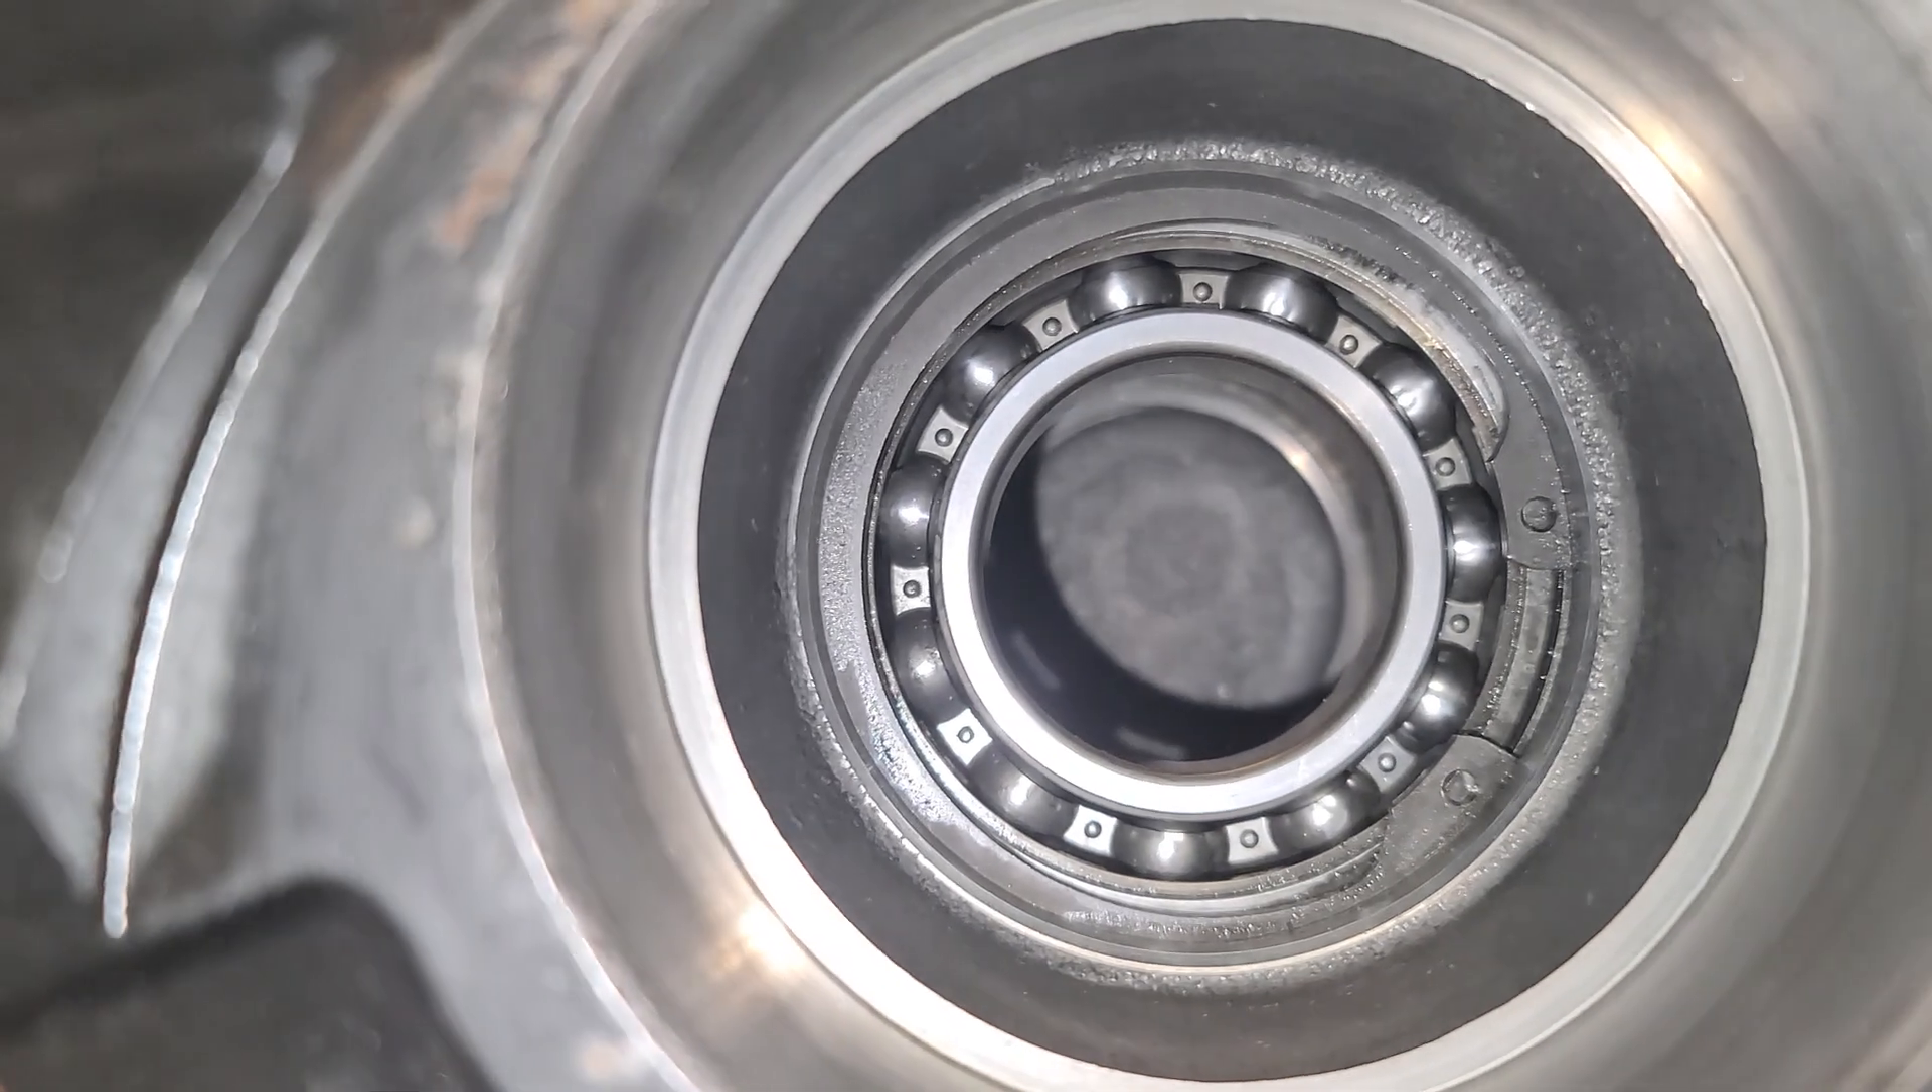I've taken everything out except for this one bearing.